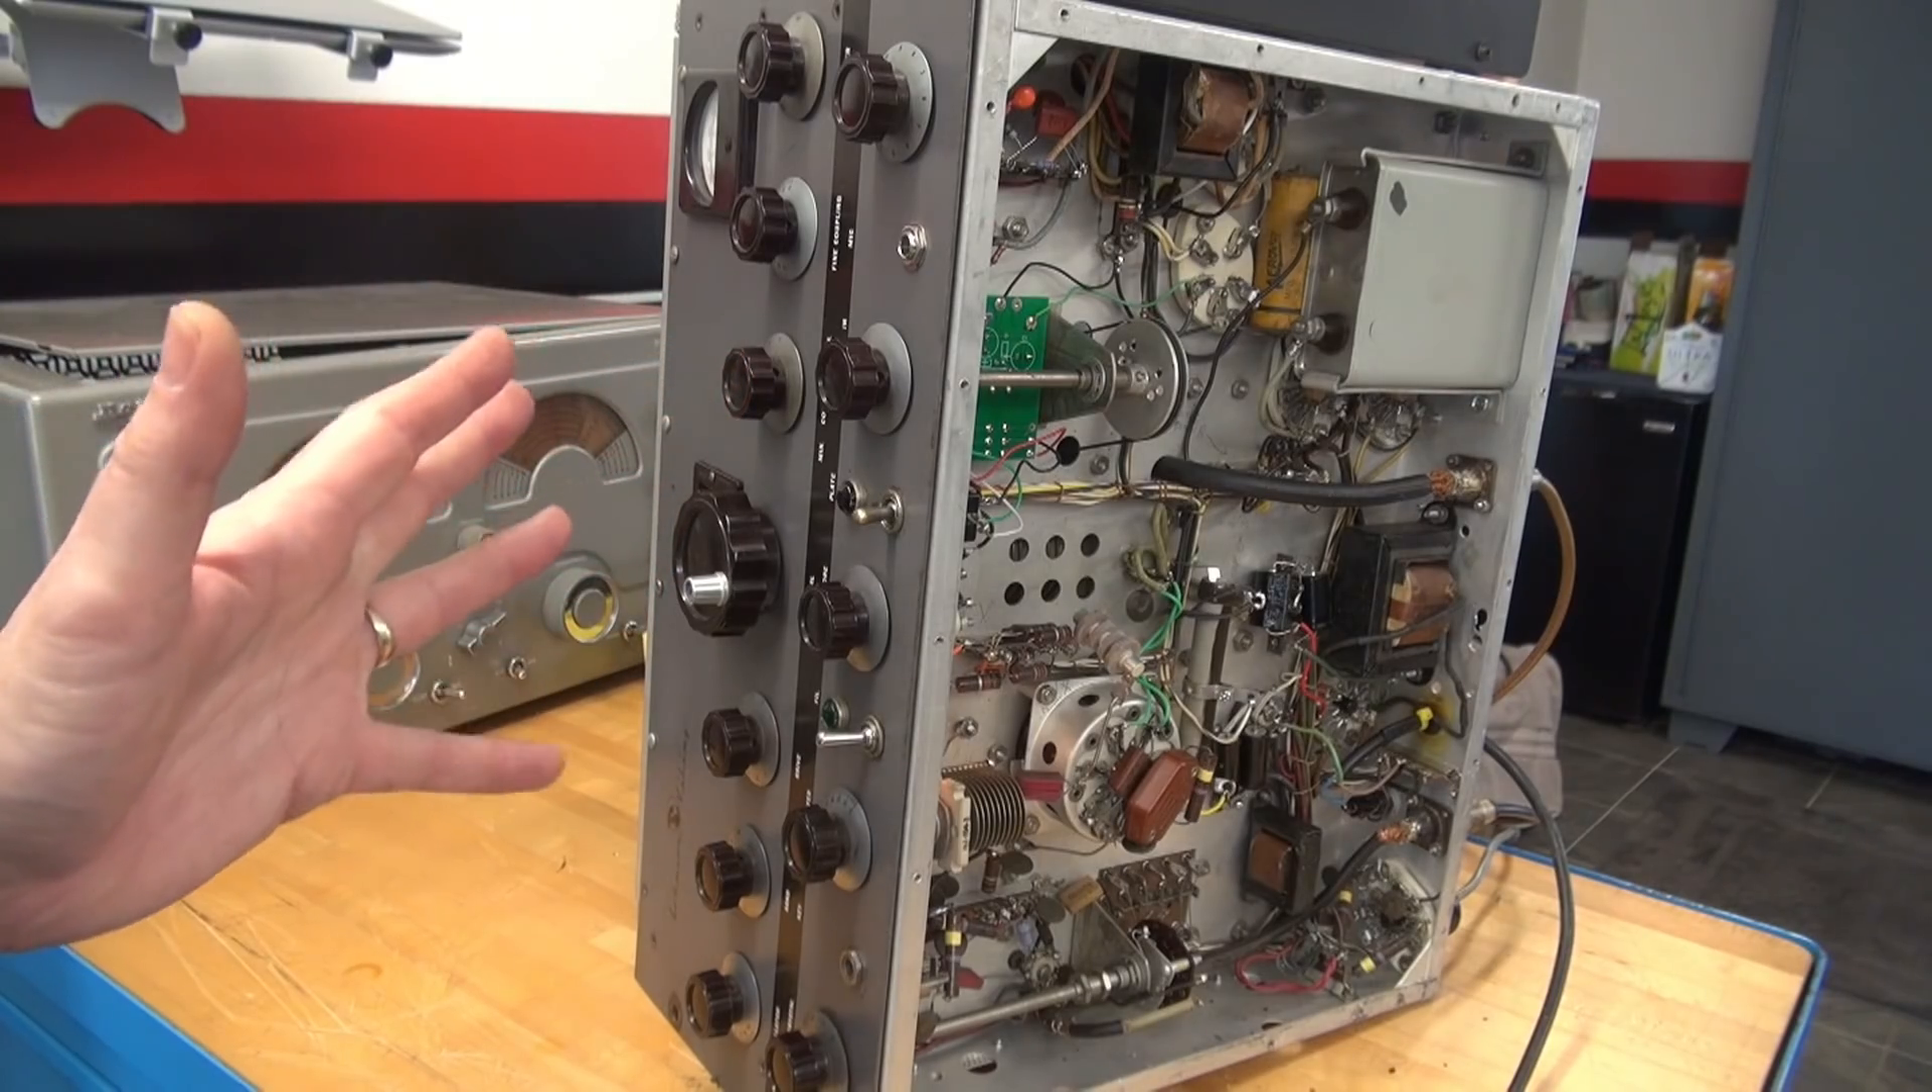I don't have the bottom cover installed.